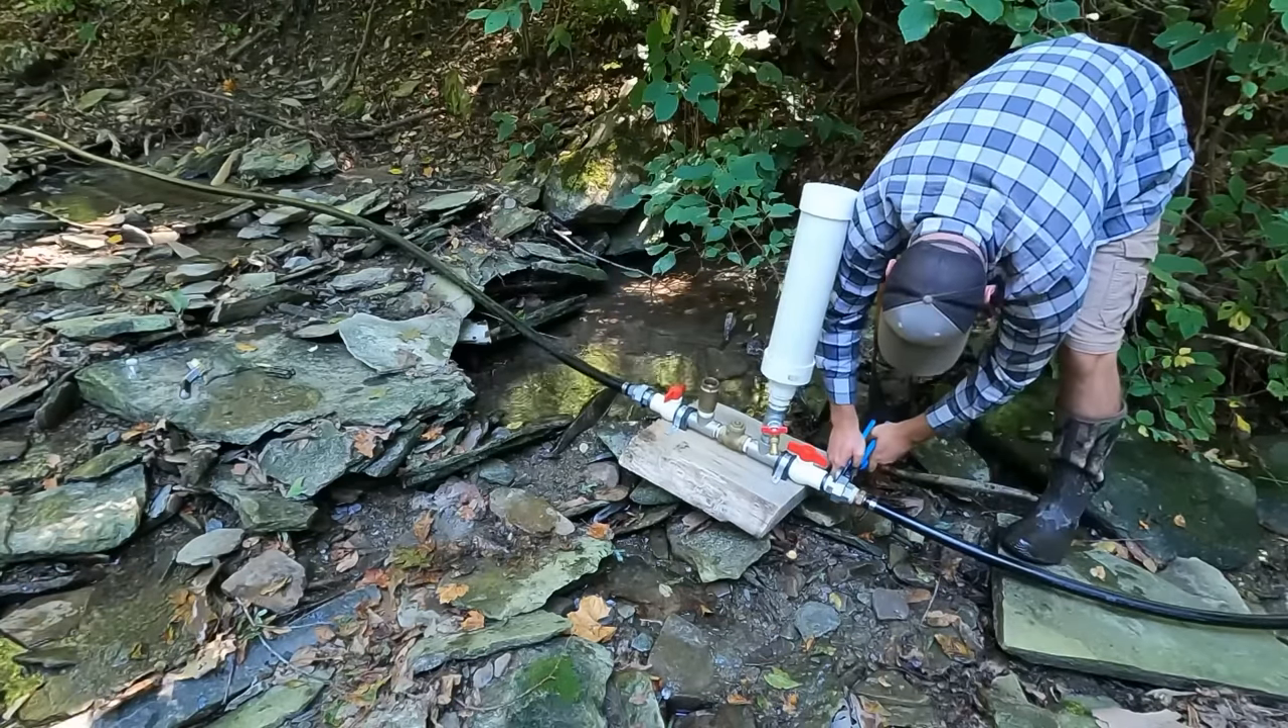All right, so we got the ram pump all set up again.